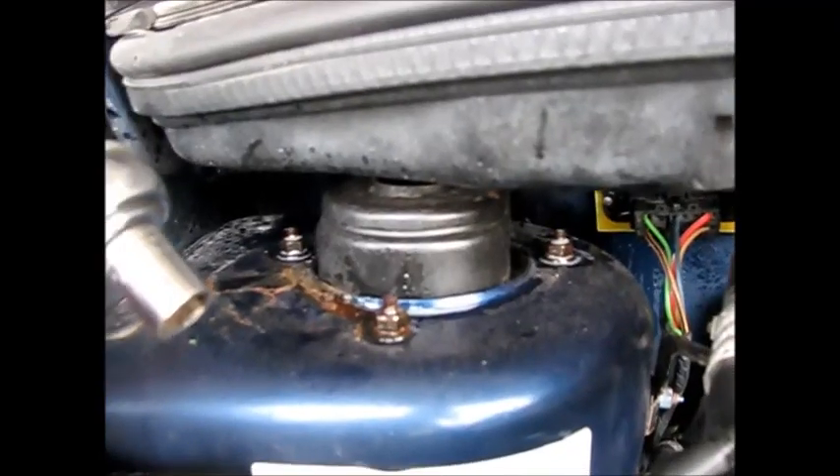Okay, what remains now are the three 13mm strut tower bolts.